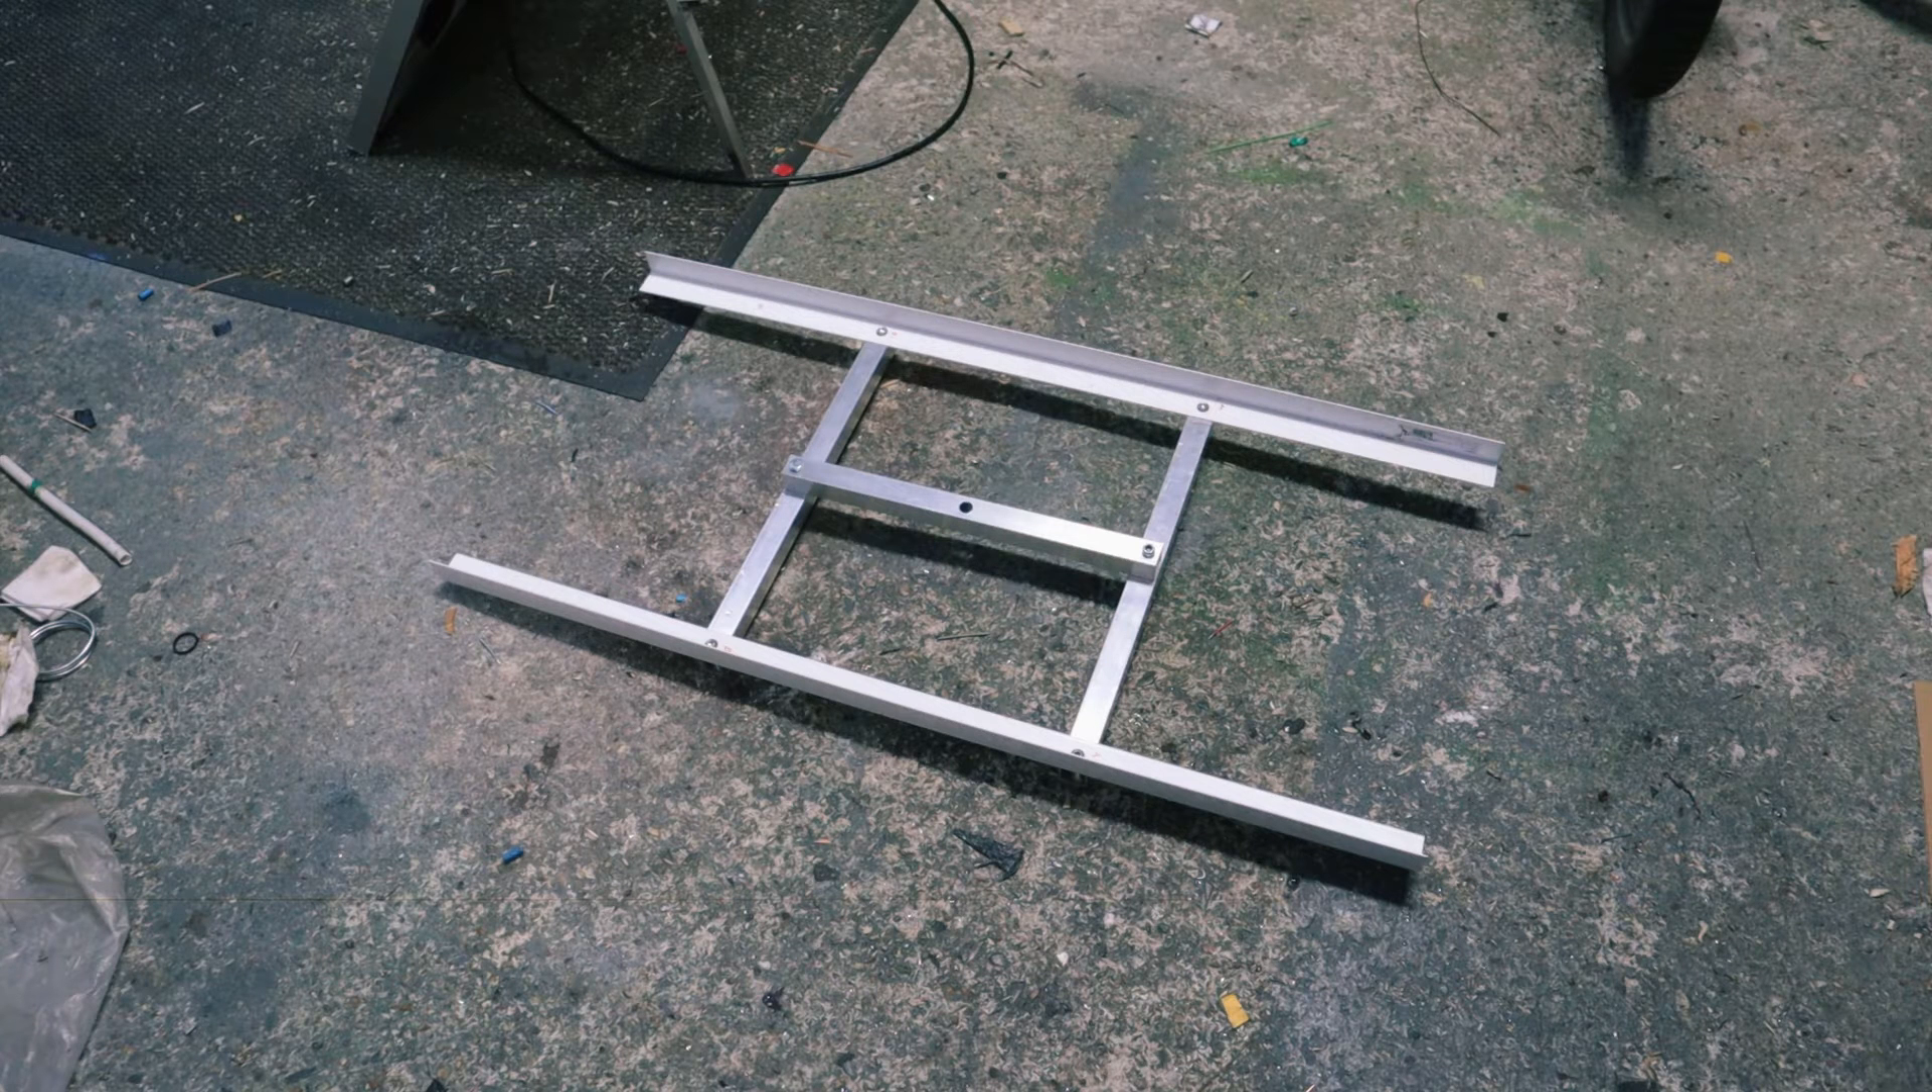Right so there's our fully assembled frame.